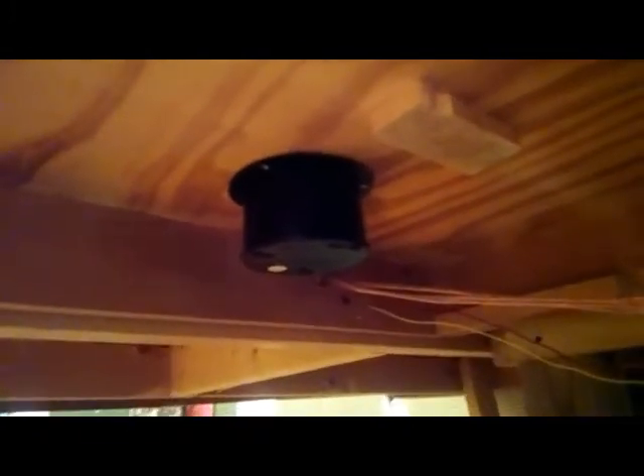Alright so I have the puck attached up underneath the training table.